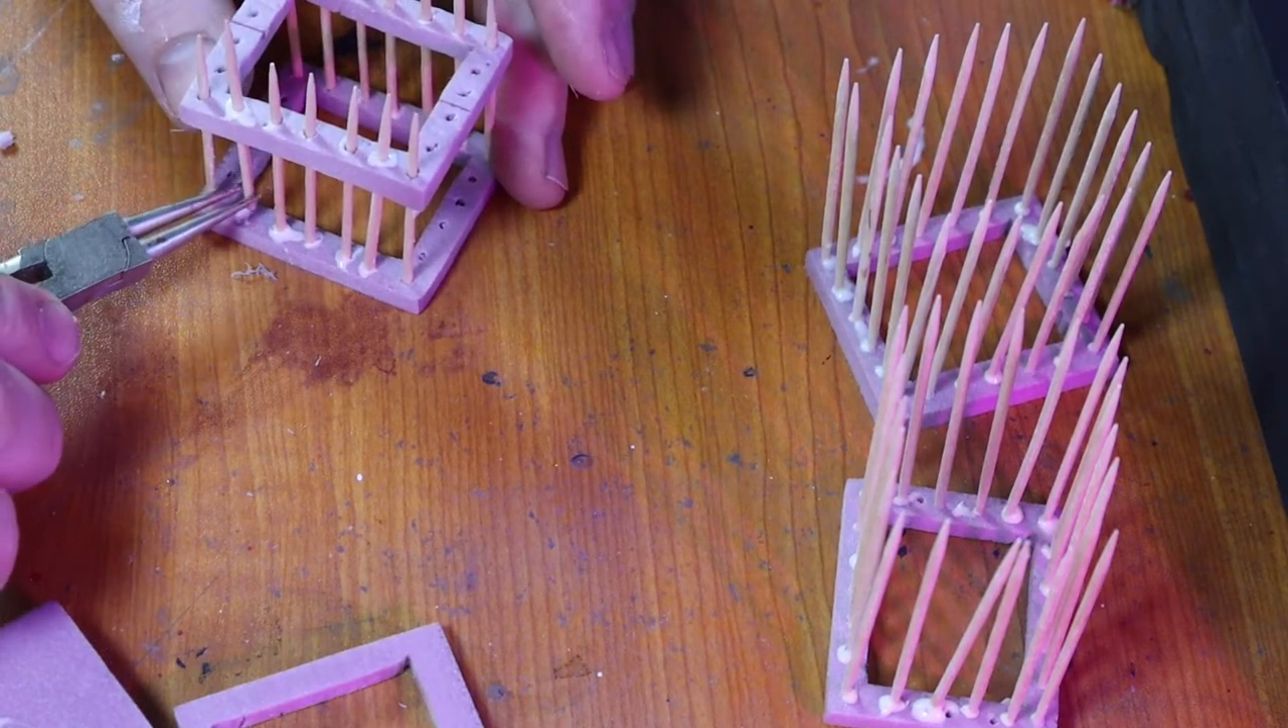I've drilled the holes and in the rectangles and just slid the toothpicks all the way through.